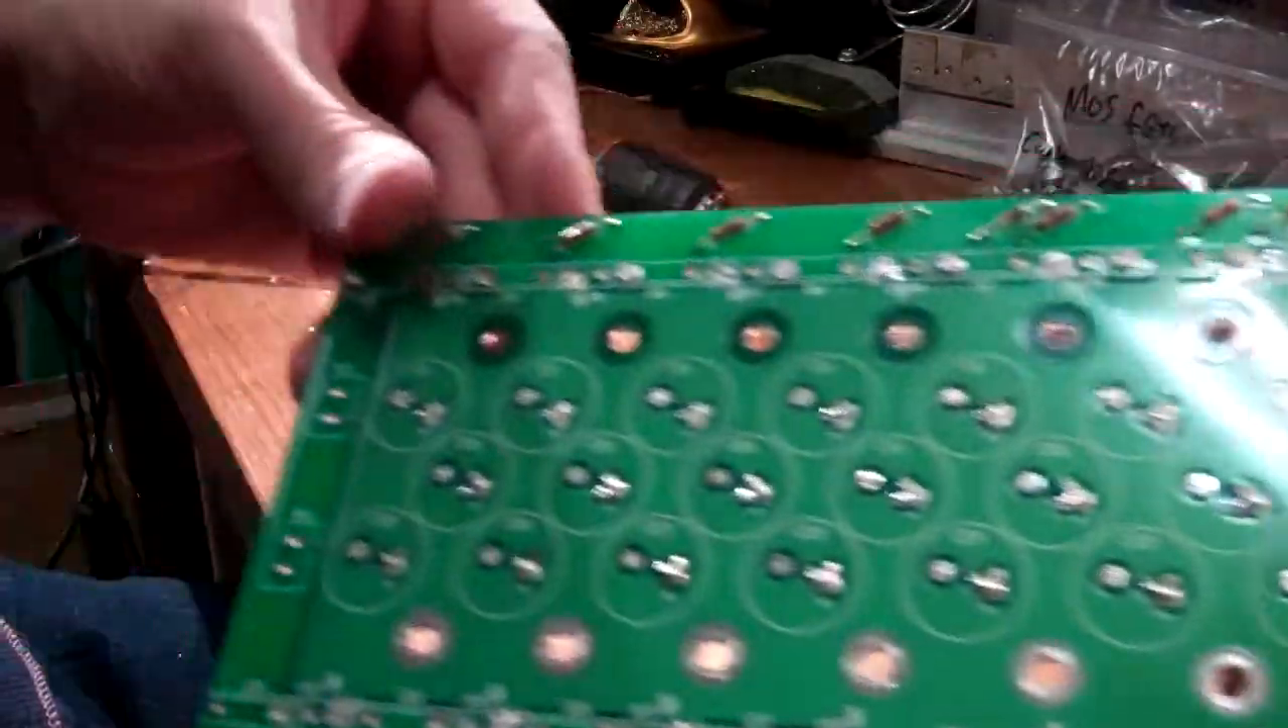Once I got all of the large components off the board, the only thing left to do was to suck solder out of all of the holes.